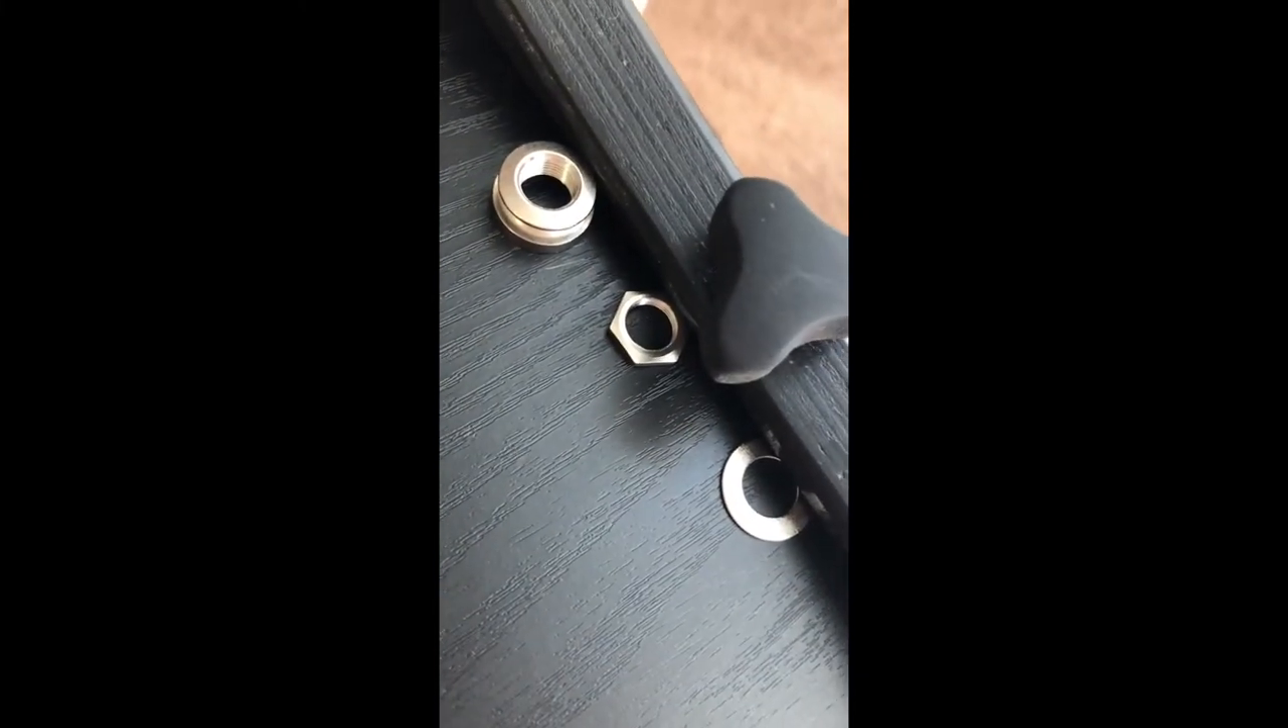So, I have removed the tip nut, the locking nut, and the outer washer.